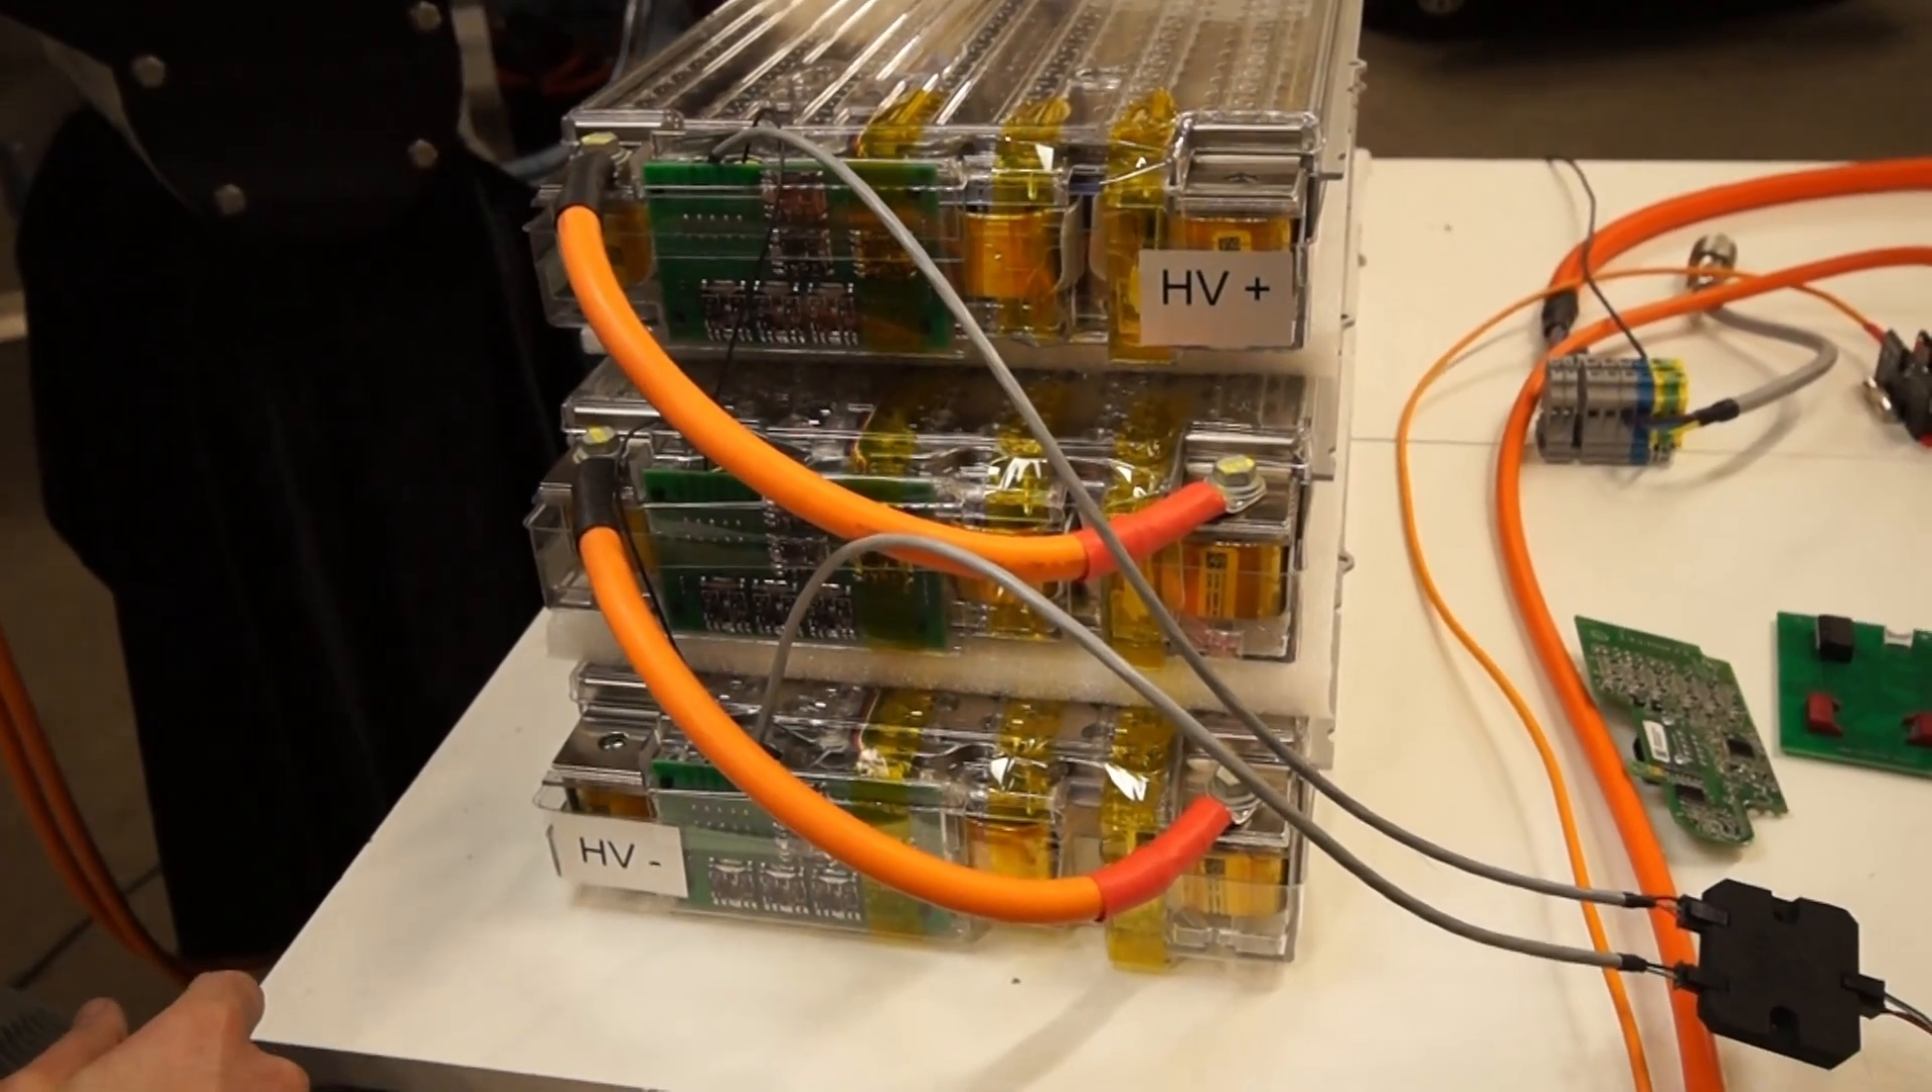In our test setup here, we have completely made the high voltage connection of the complete pack.